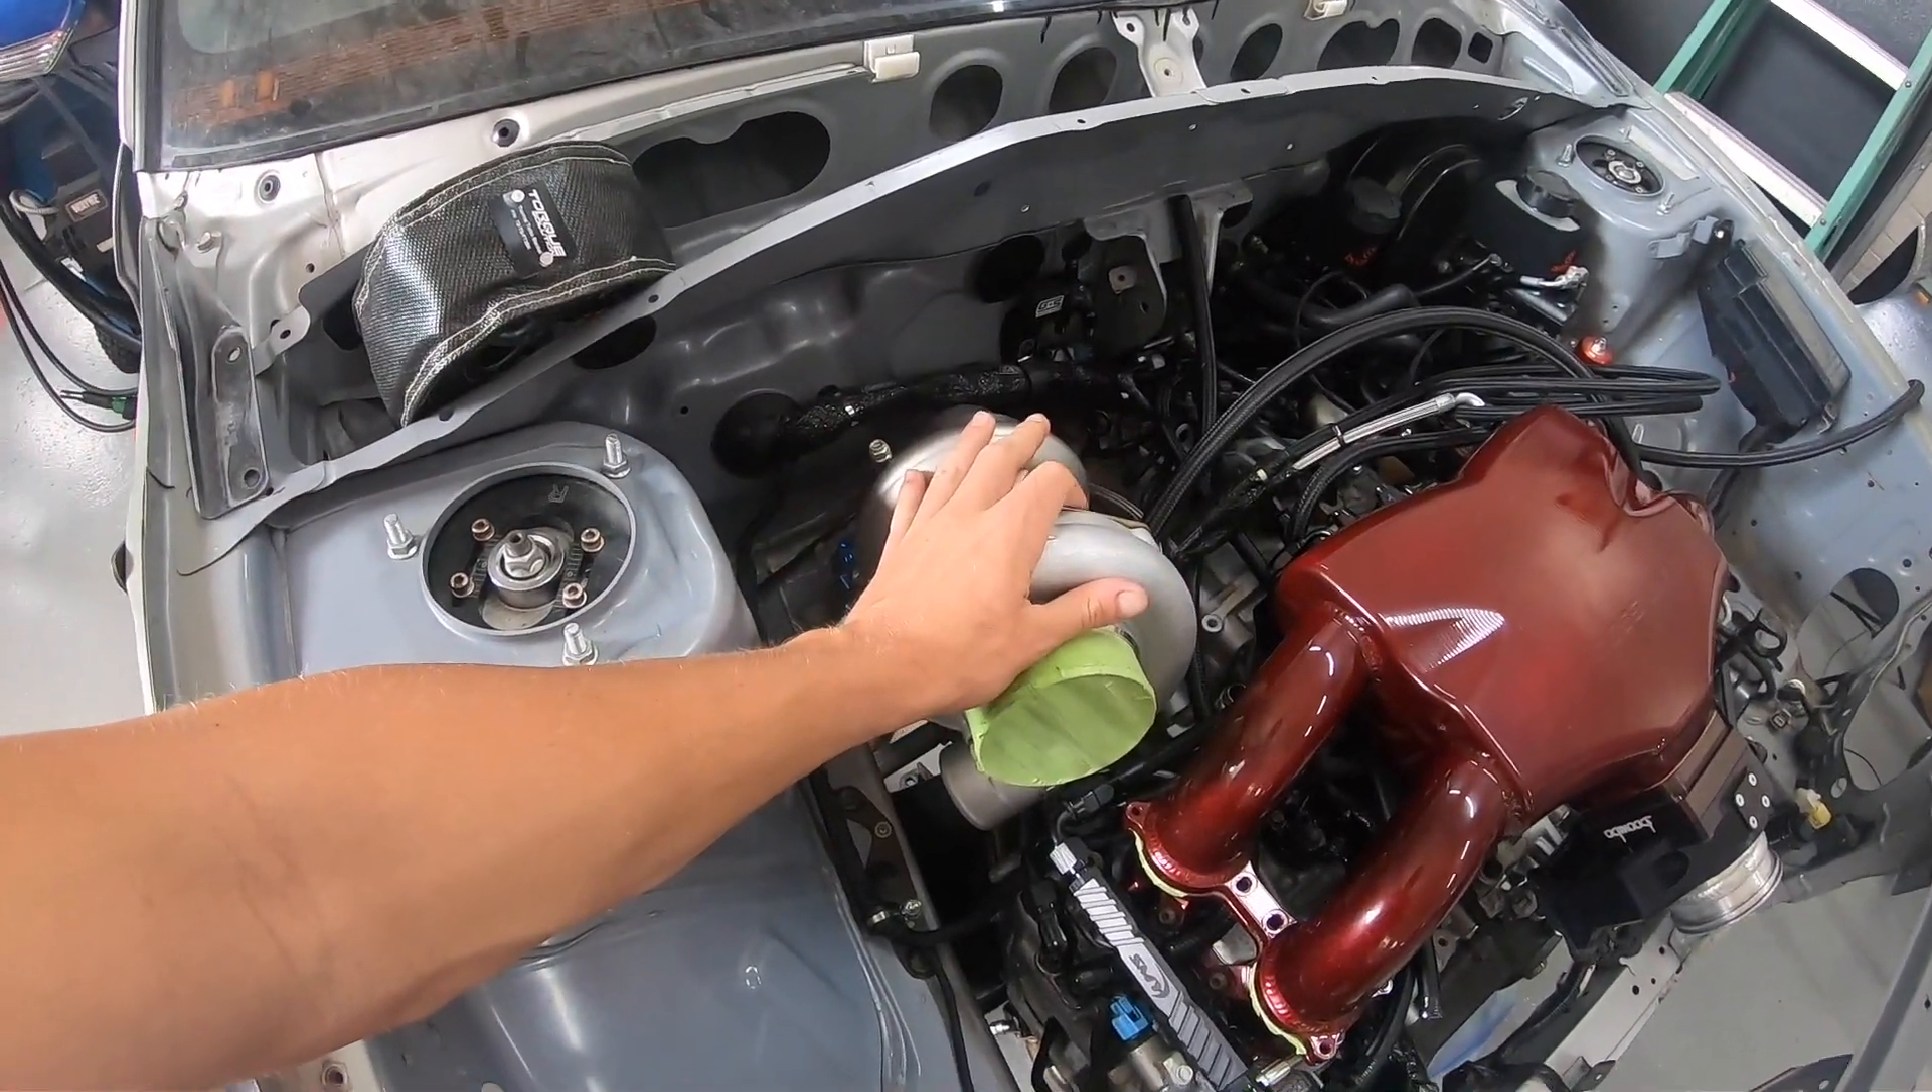We have a nice little turbo blanket from torque solutions haven't yet put that on.